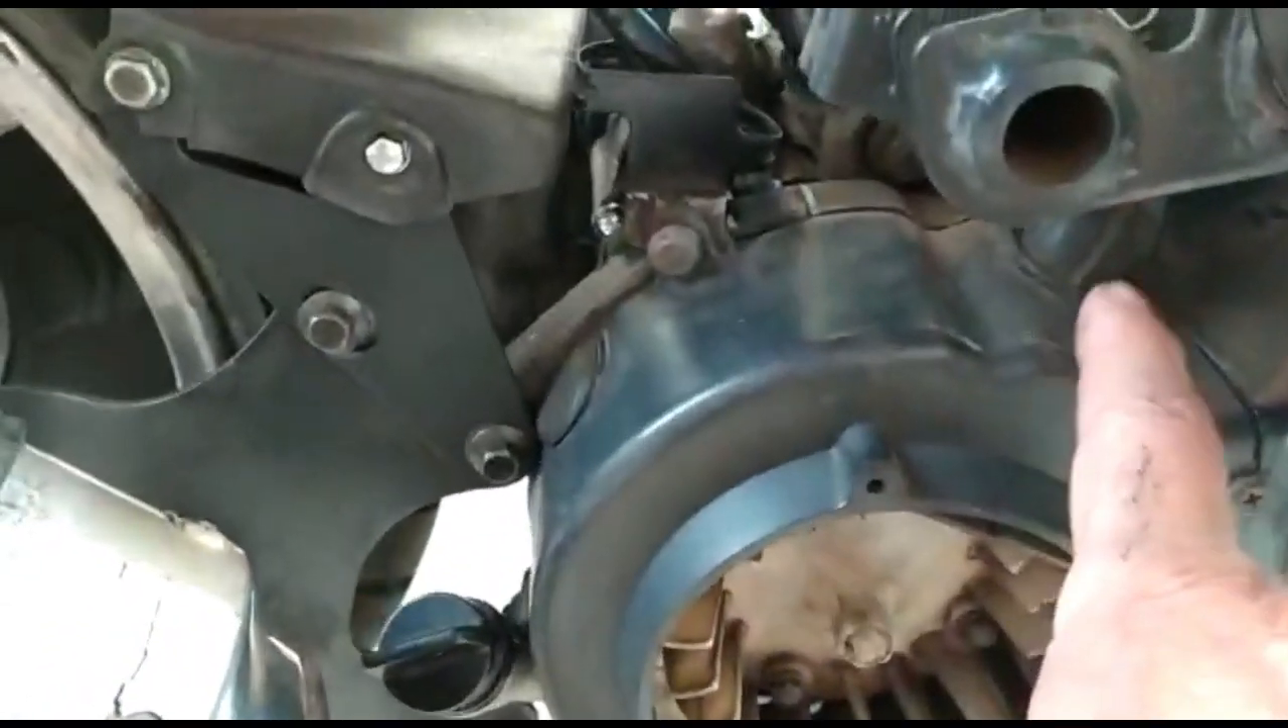Aí aproveitei e coloquei a capa também protetora da ventoinha.